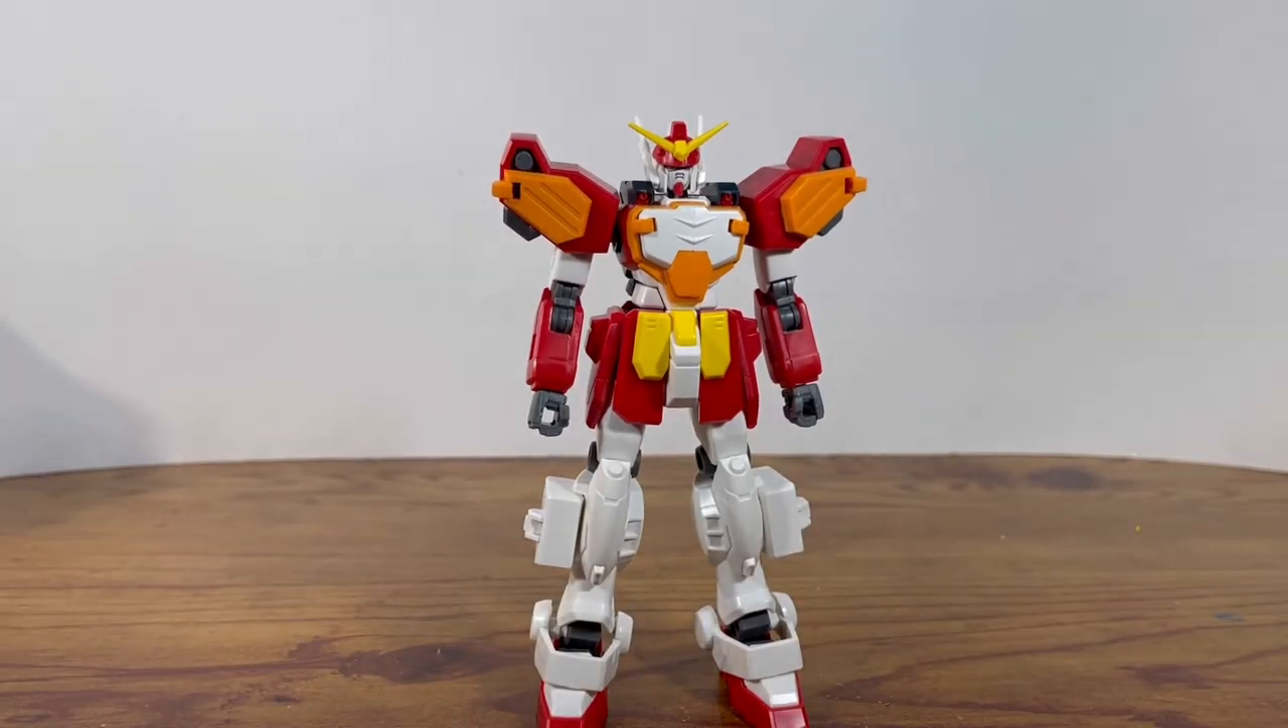Alright, so here's the heavy arms all put together, and I gotta say, I was blown away with the color separation and the engineering on this kit.